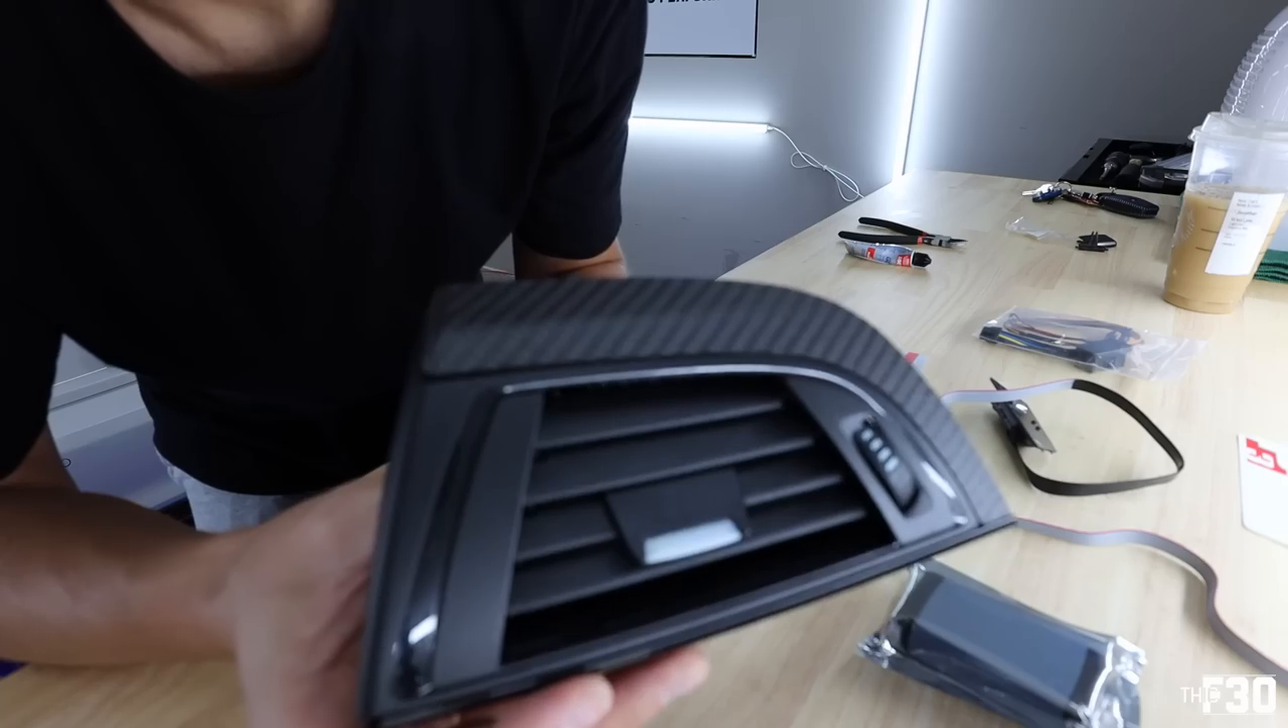All right so we got the vent out of the car.